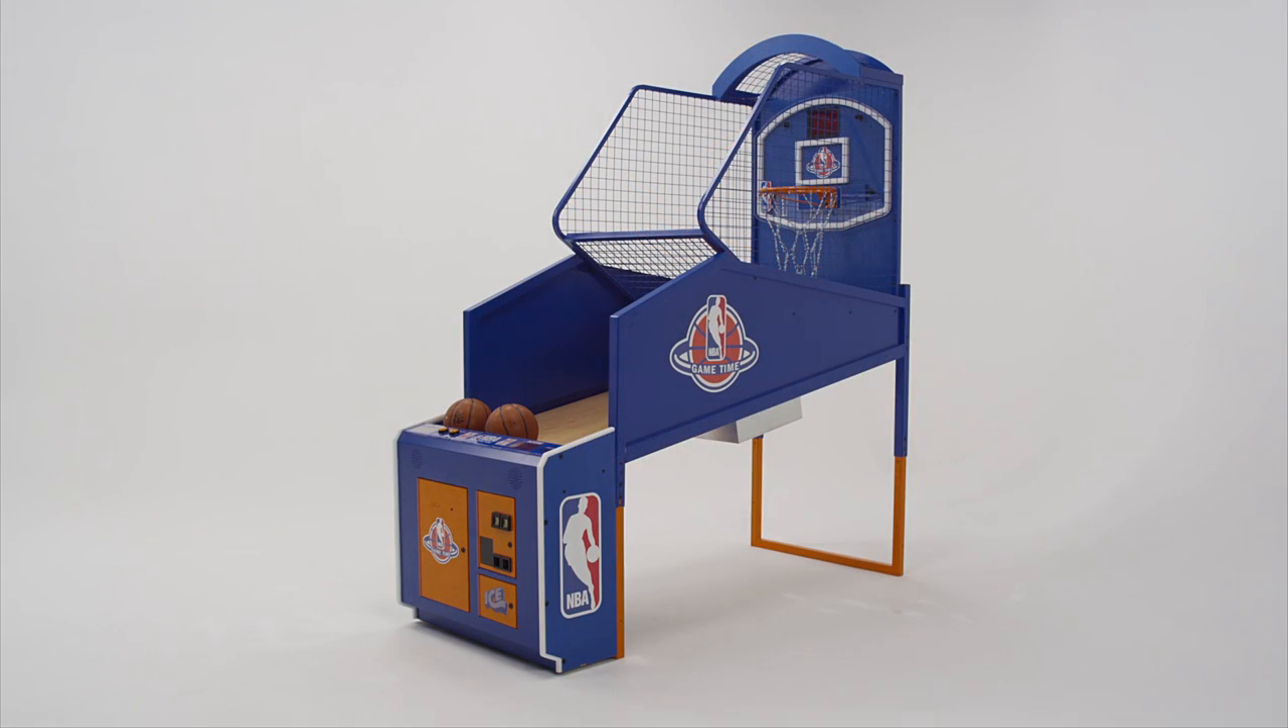The game is now assembled and ready to be programmed.